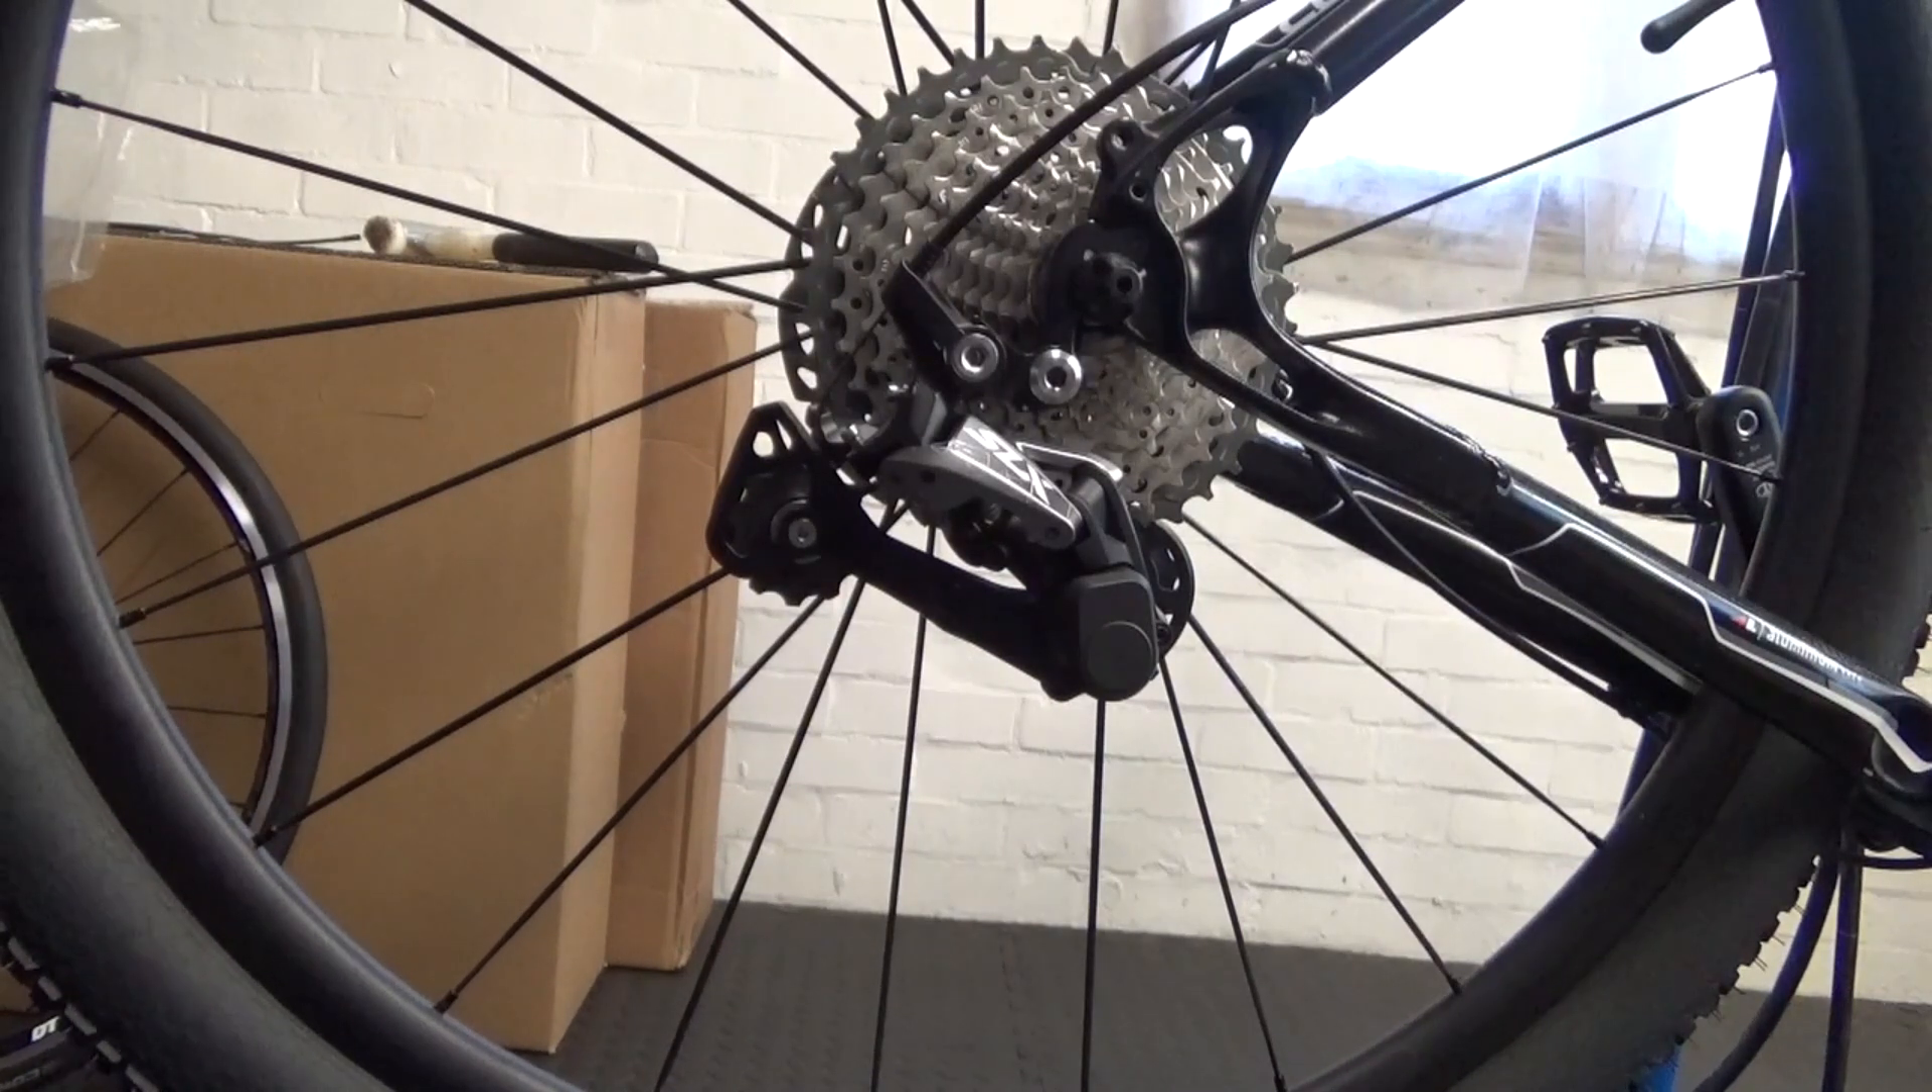Right, so we've removed the chain from the bike as you can see.